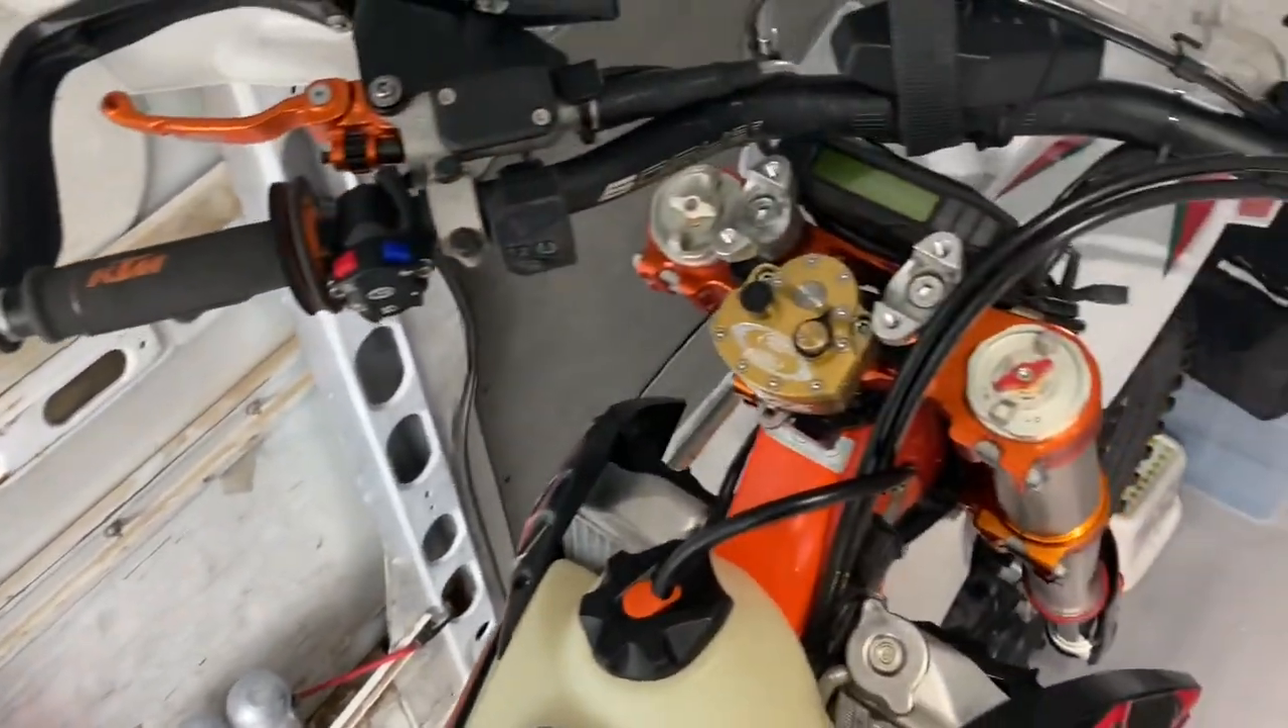All right and that steering damper is mounted.